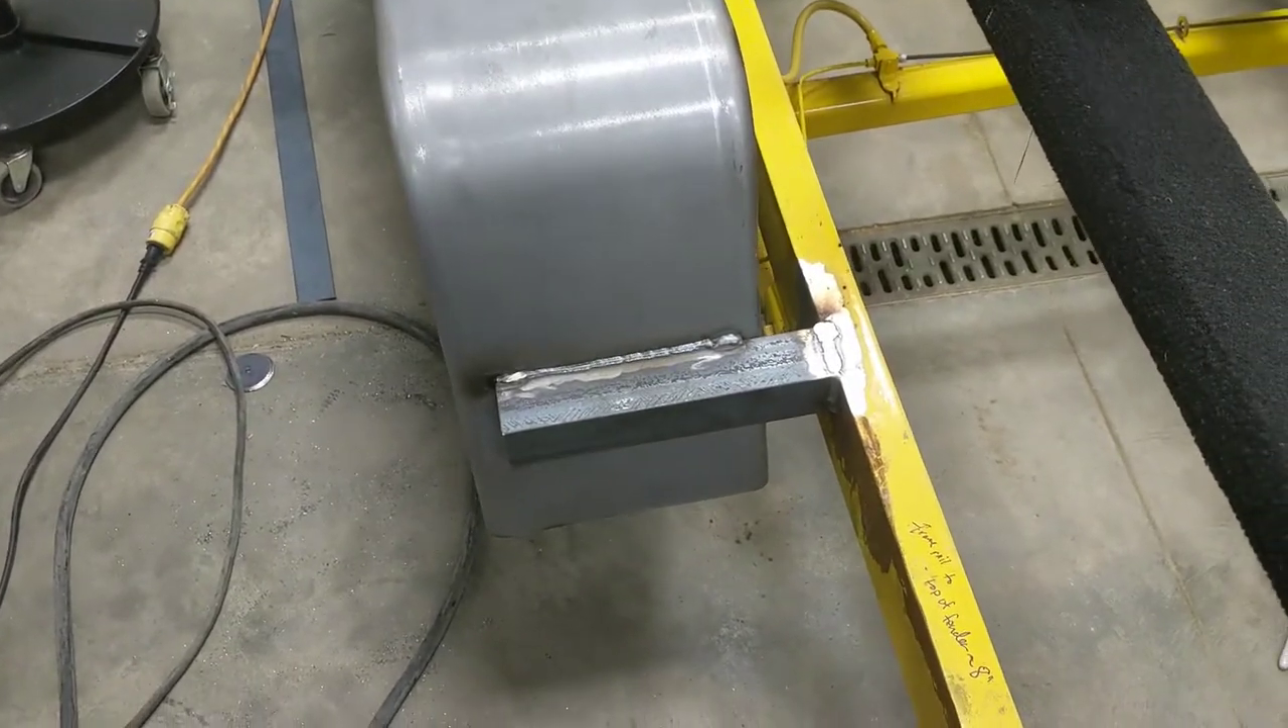I got the fenders welded on here now.